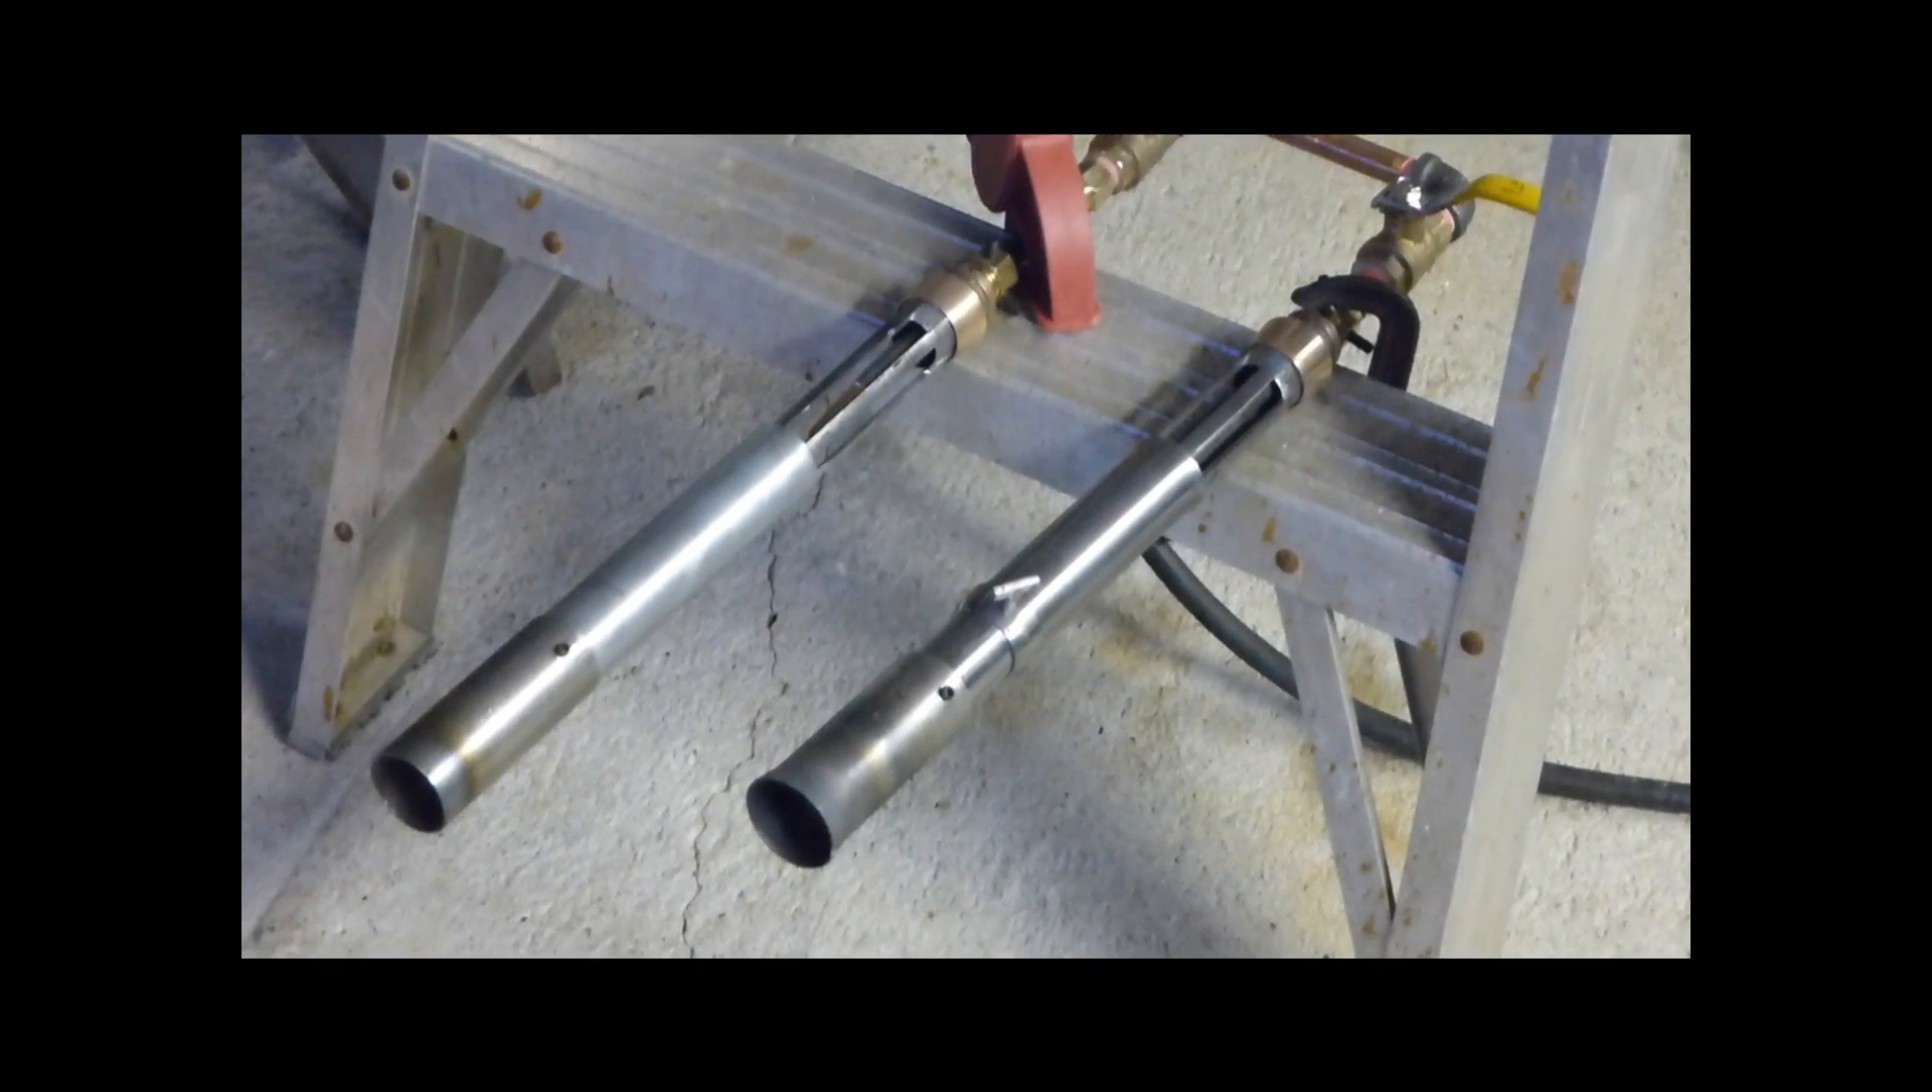I got my burners hooked up got my gas lines hooked up.